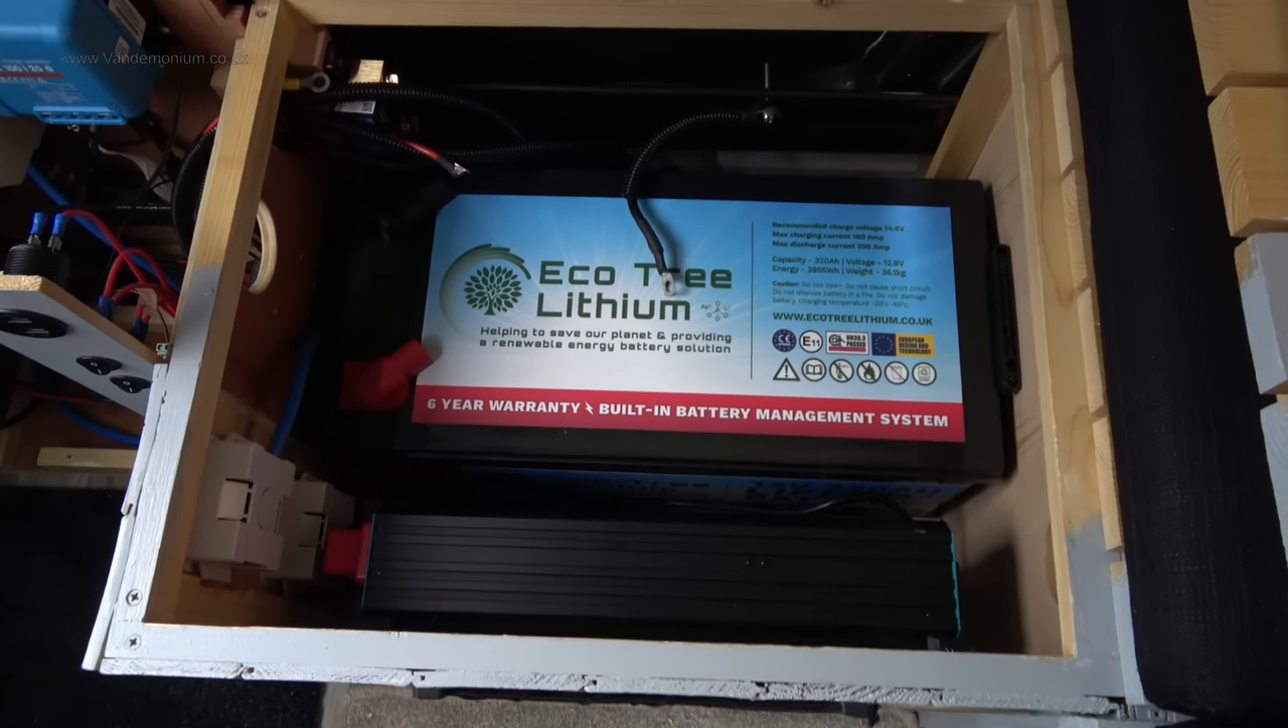I did manage as you can see to get the battery in where the old one was by taking out the old divider and it's a little bit awkward to get into that space.